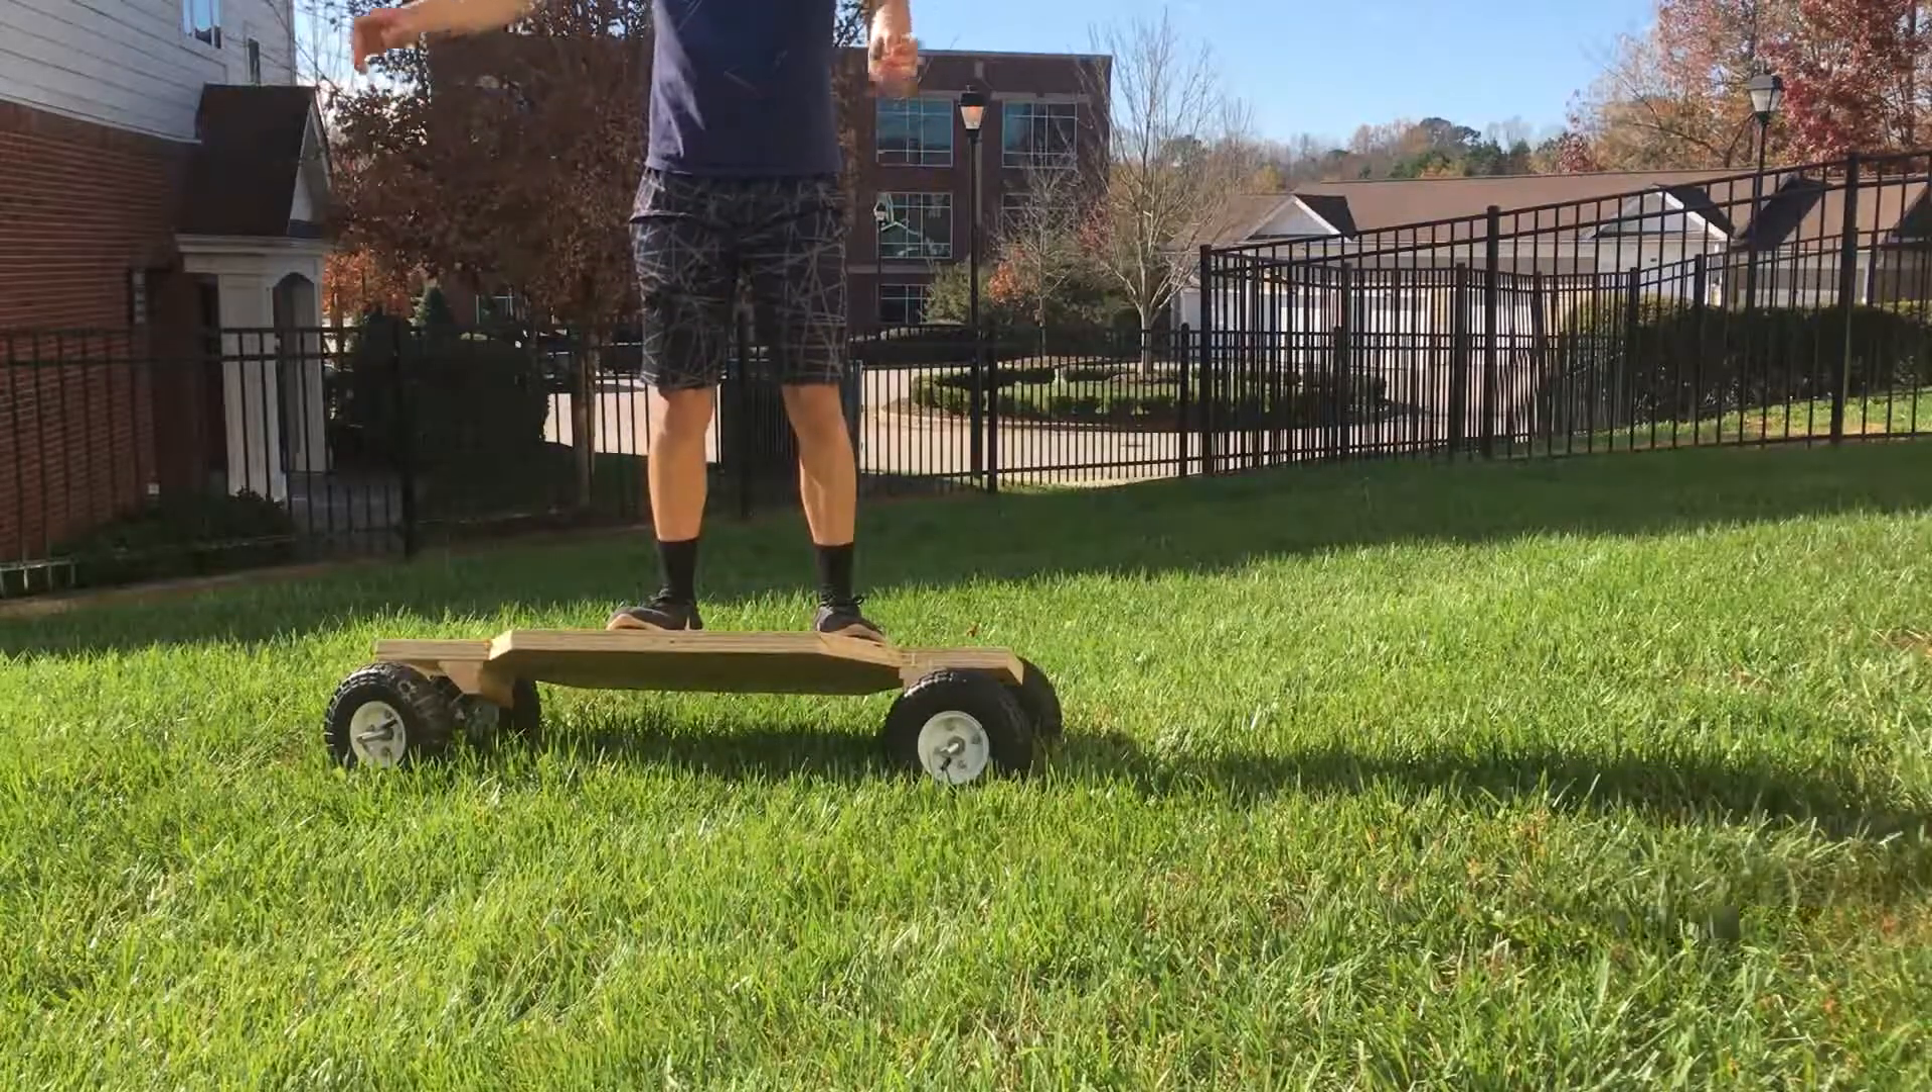All right, all the wheels are on.